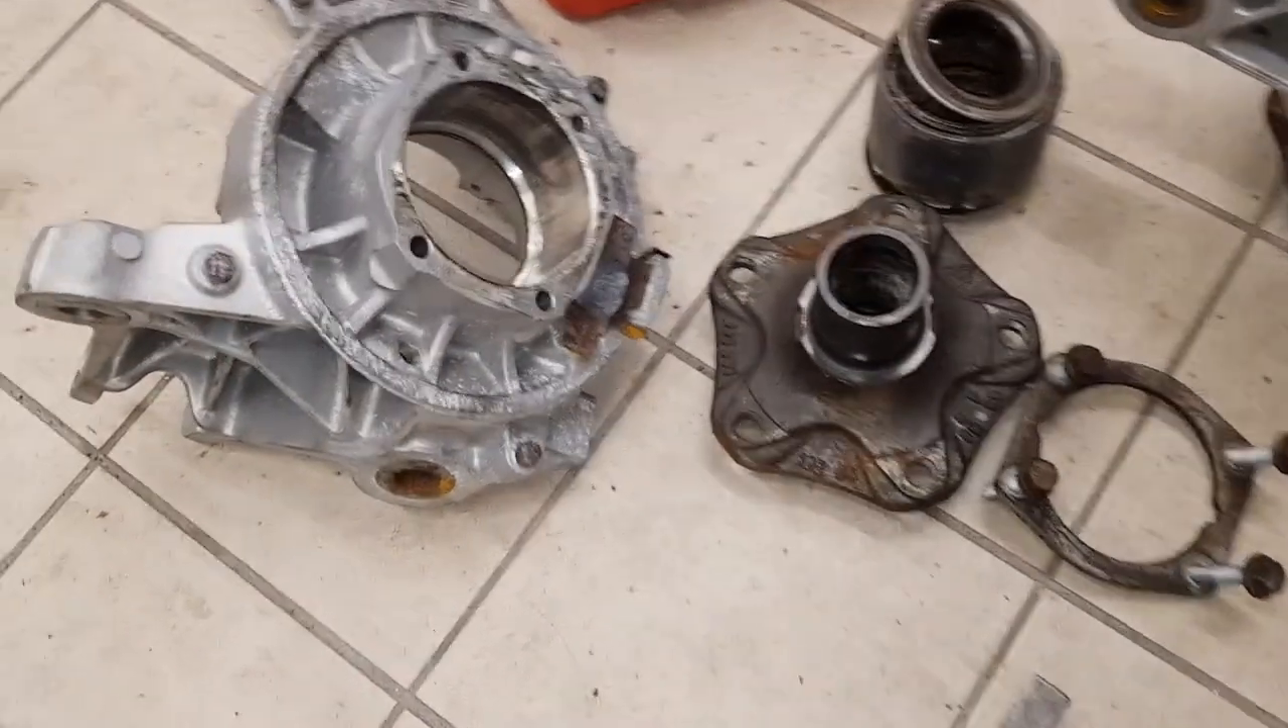So now I have the hub completely dismantled.